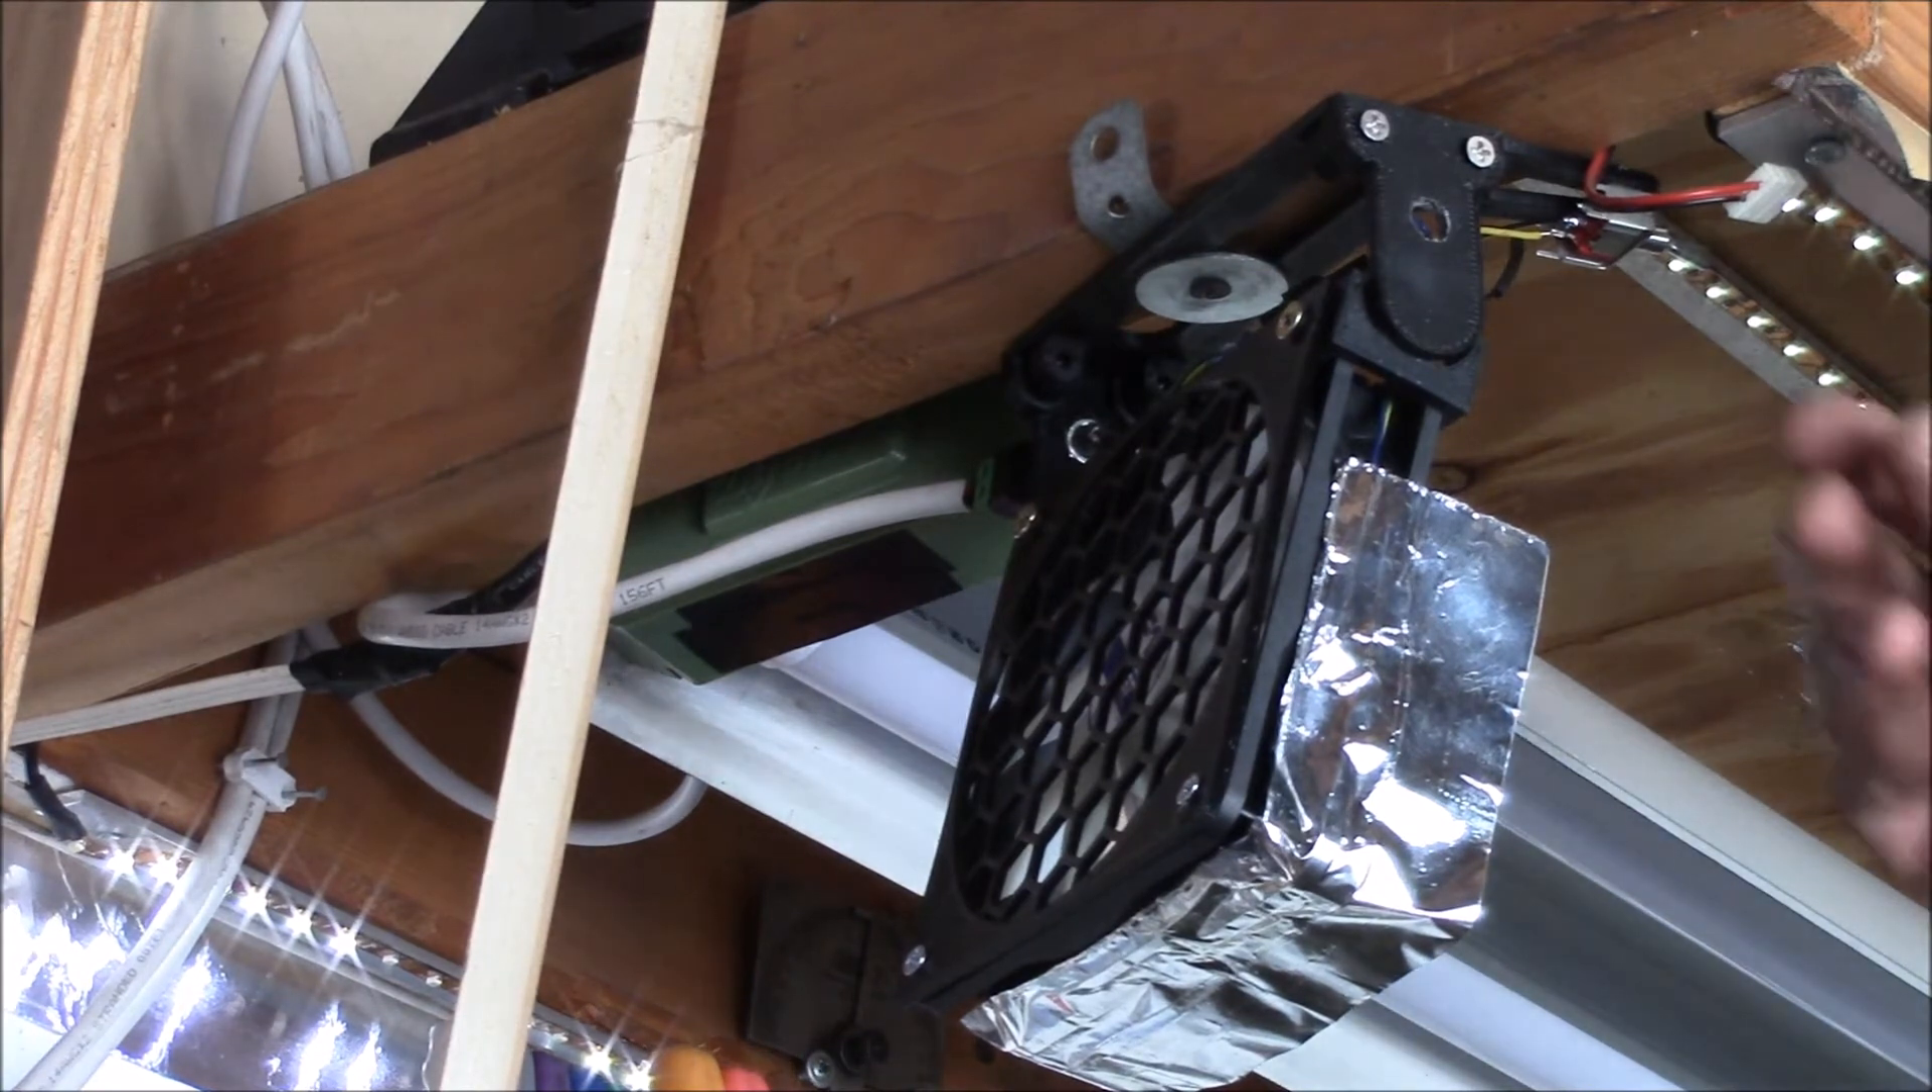I took some aluminum duct tape and then cut off half of the backing paper and stuck that around the outside of the fan kind of direct the air more forward.